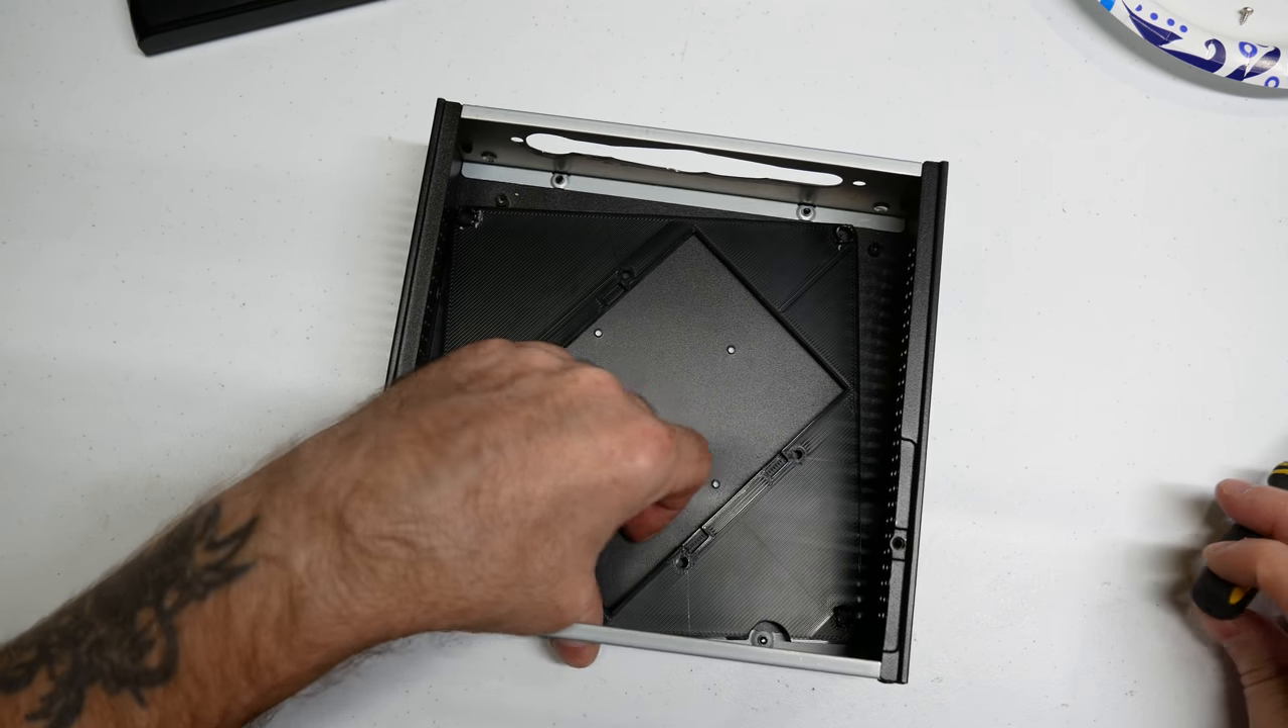Here we can see the mini ITX adapter plate sitting in the case.